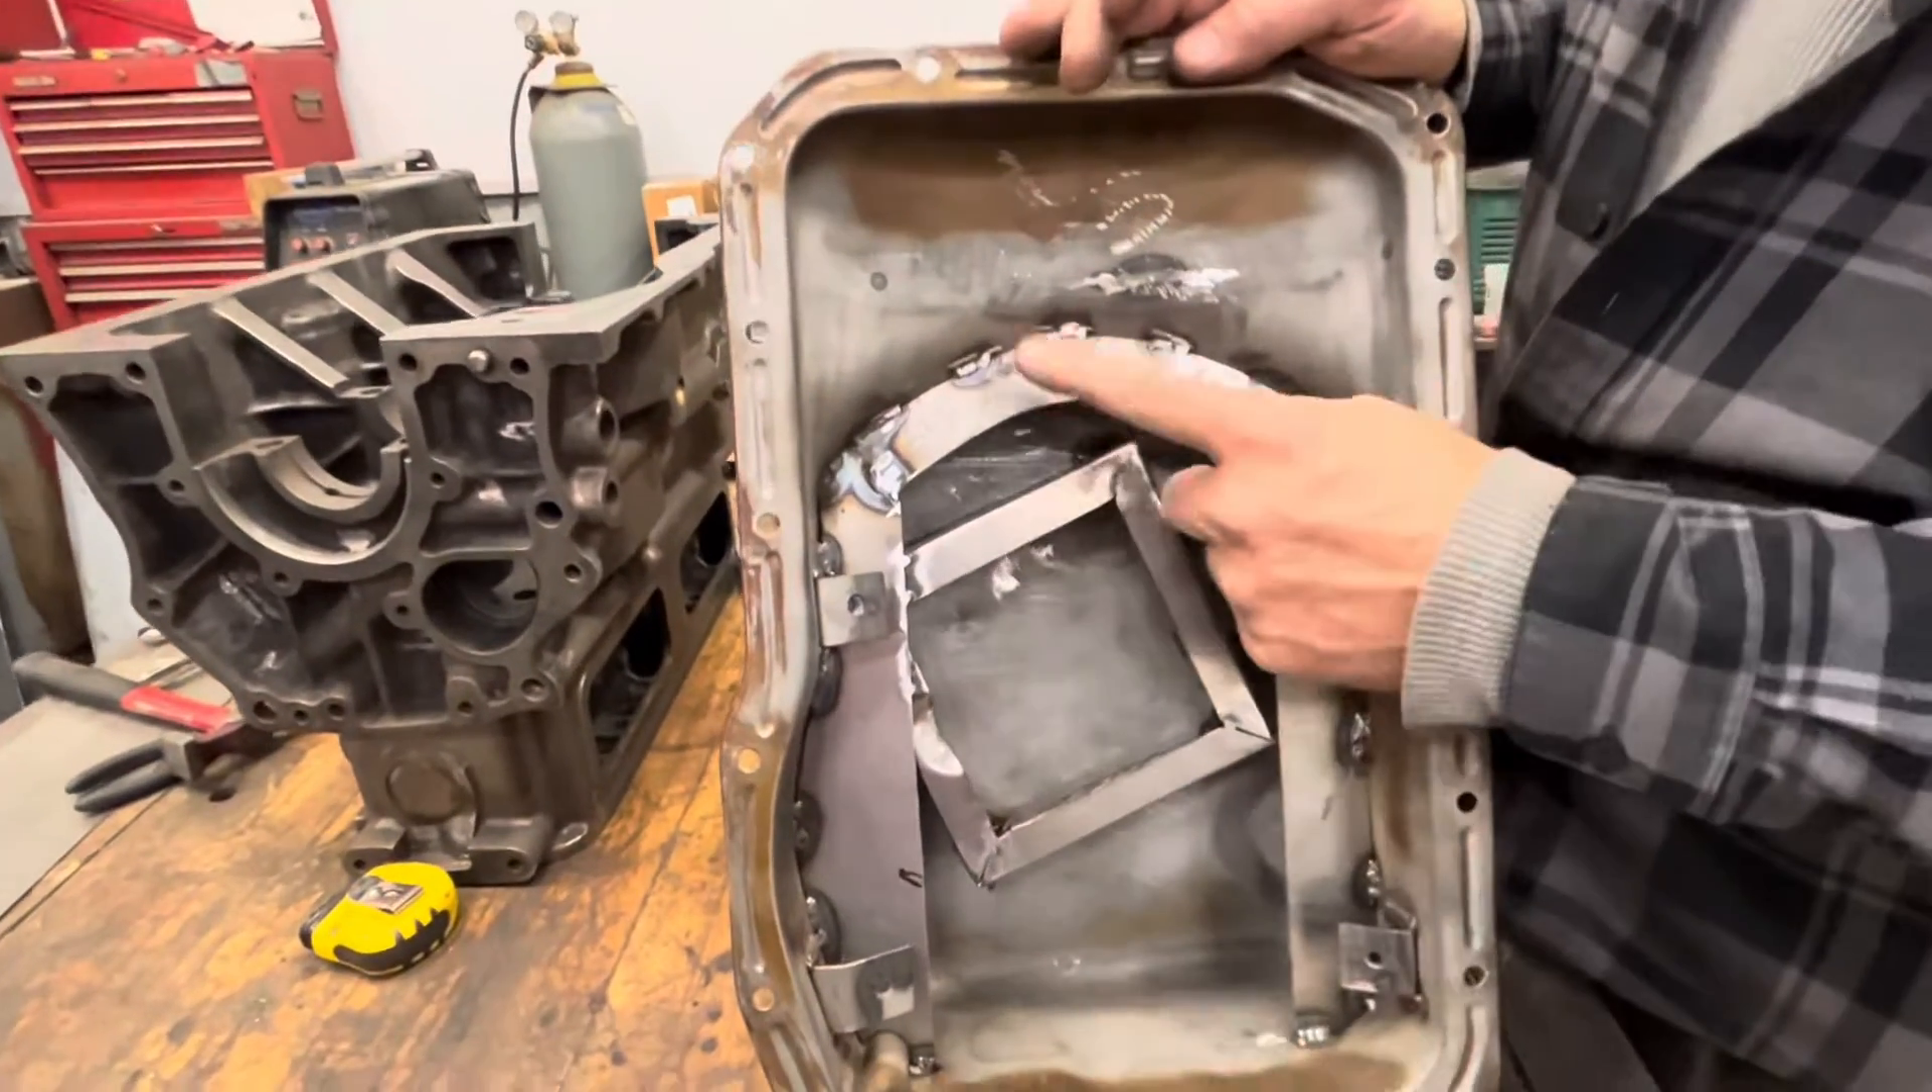All right well I got the basket rolled in got all of the baffles welded in.